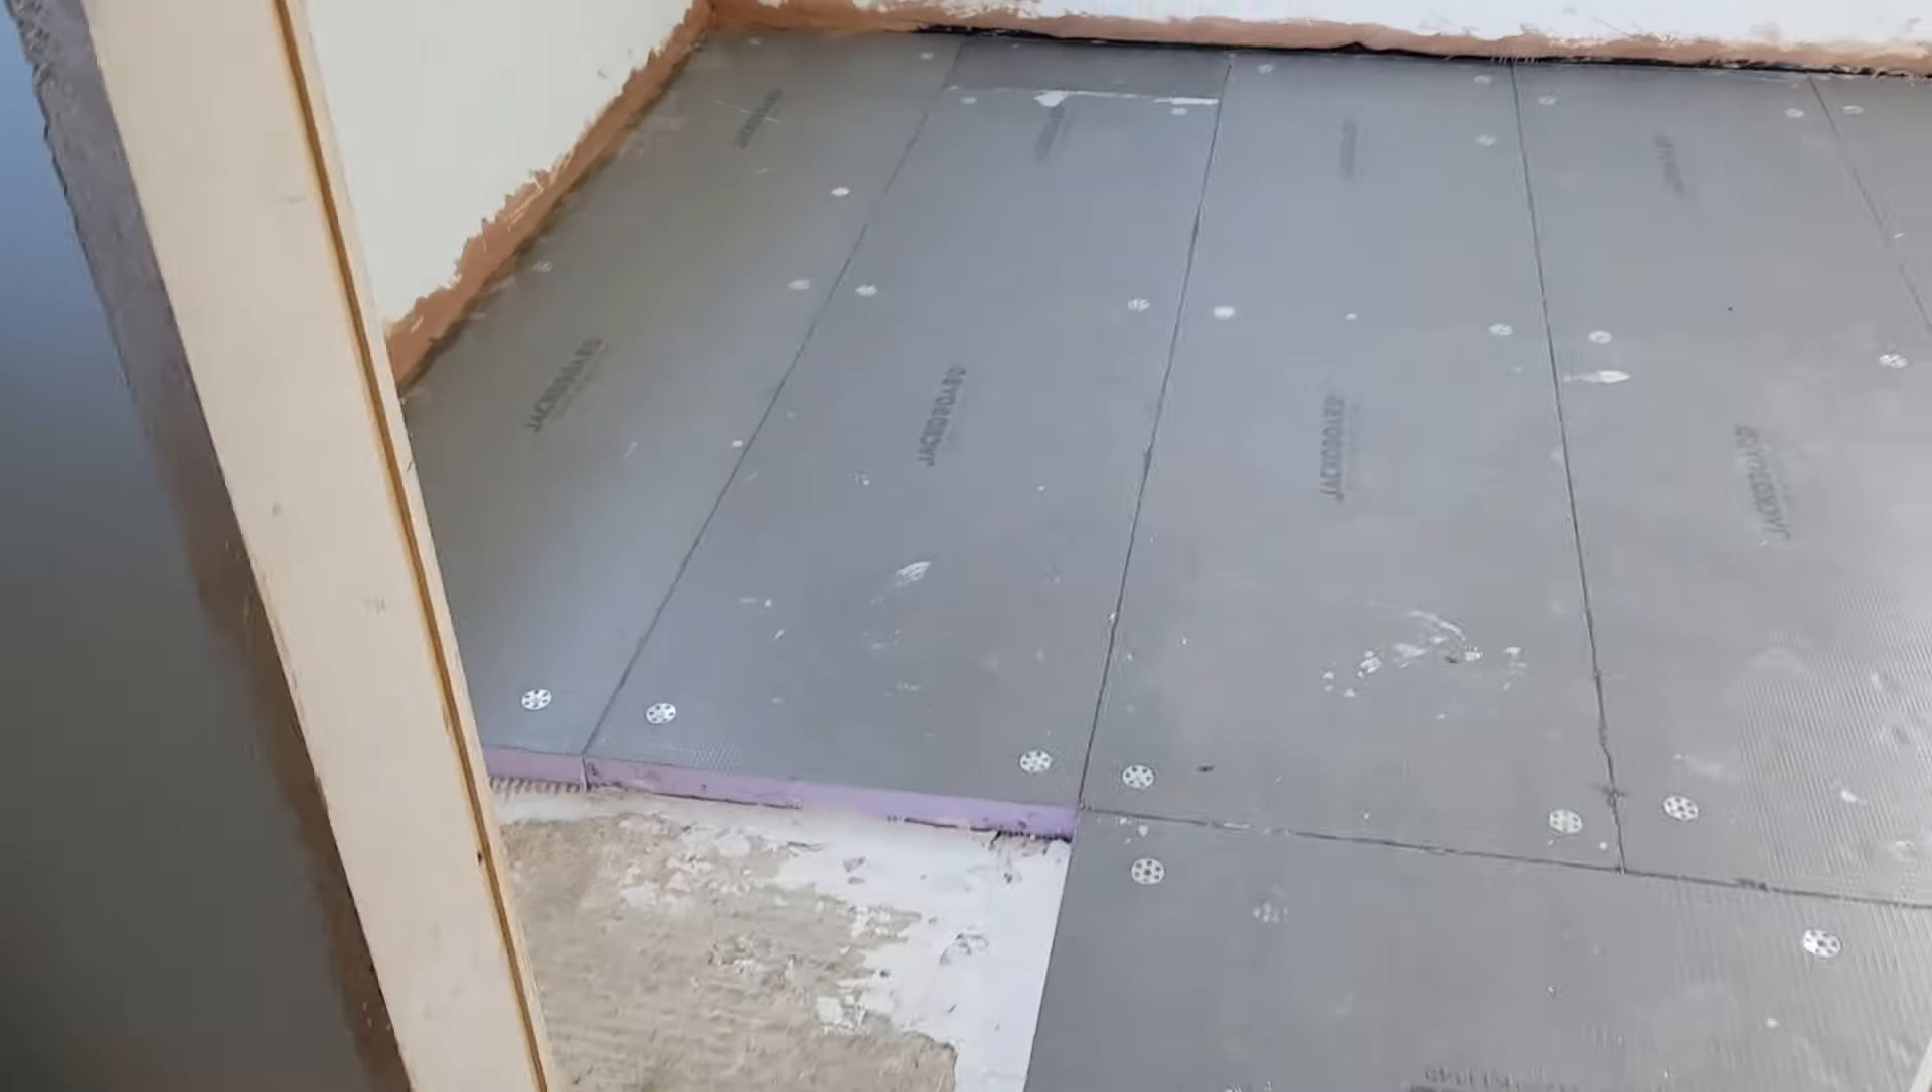We've got our mixing station and then this is where the last of the Jacko board is now being put down in the lounge to create an insulated and secure area for the underfloor heating to go on to.